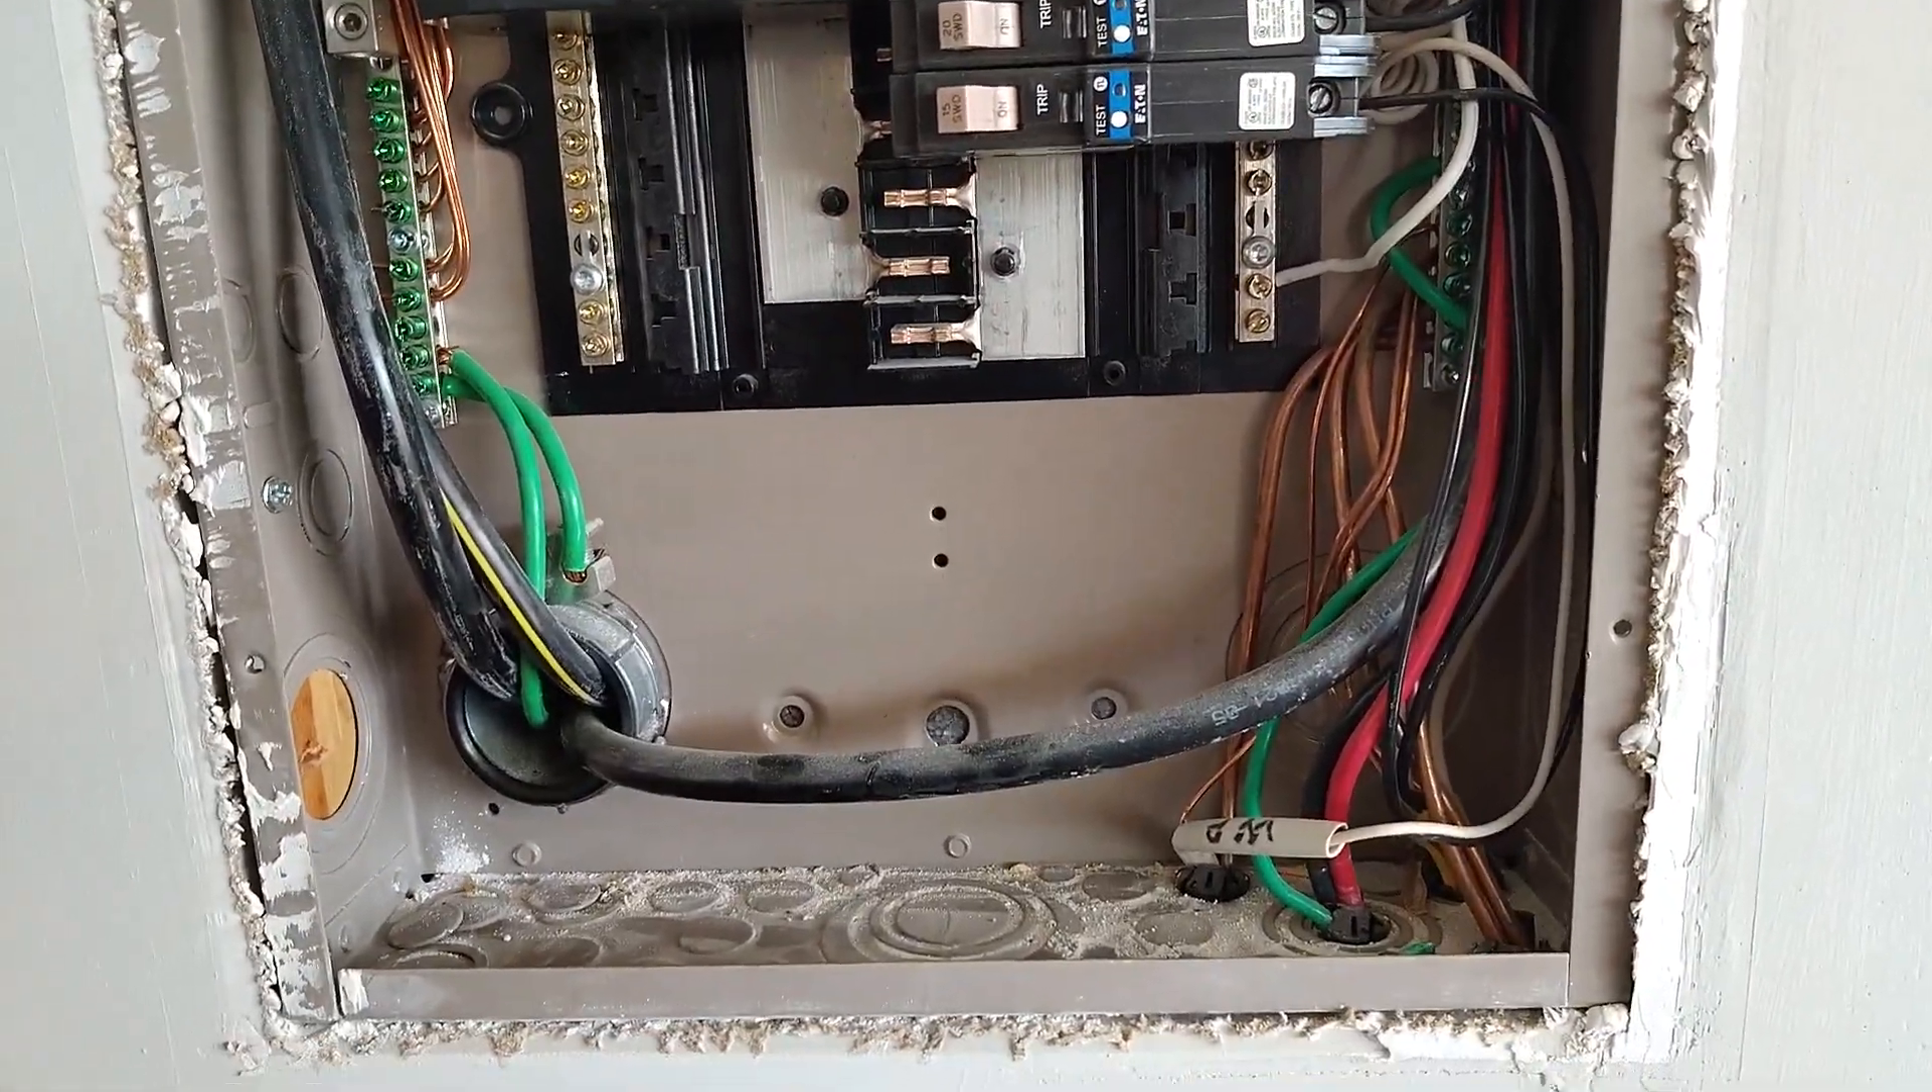All right, so we've got the panel cover off.